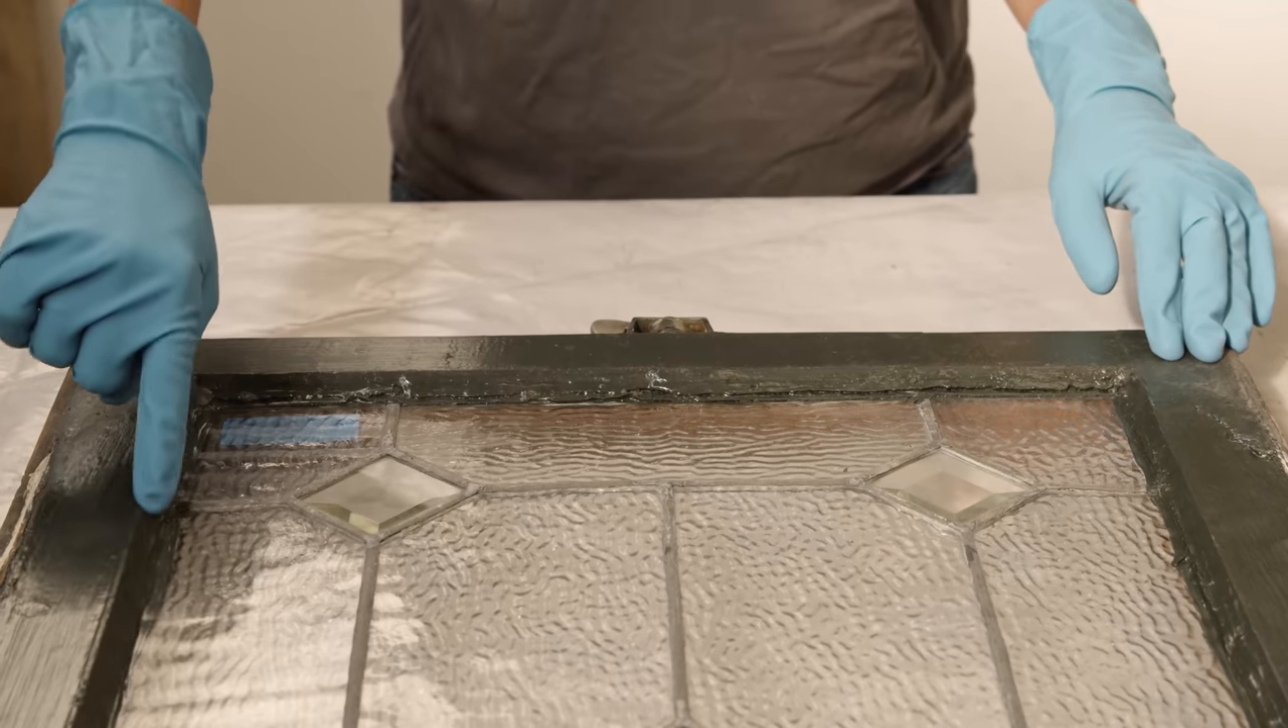Here you can see the exterior of the wooden sash, and it's been set in, the panel has, with putty.